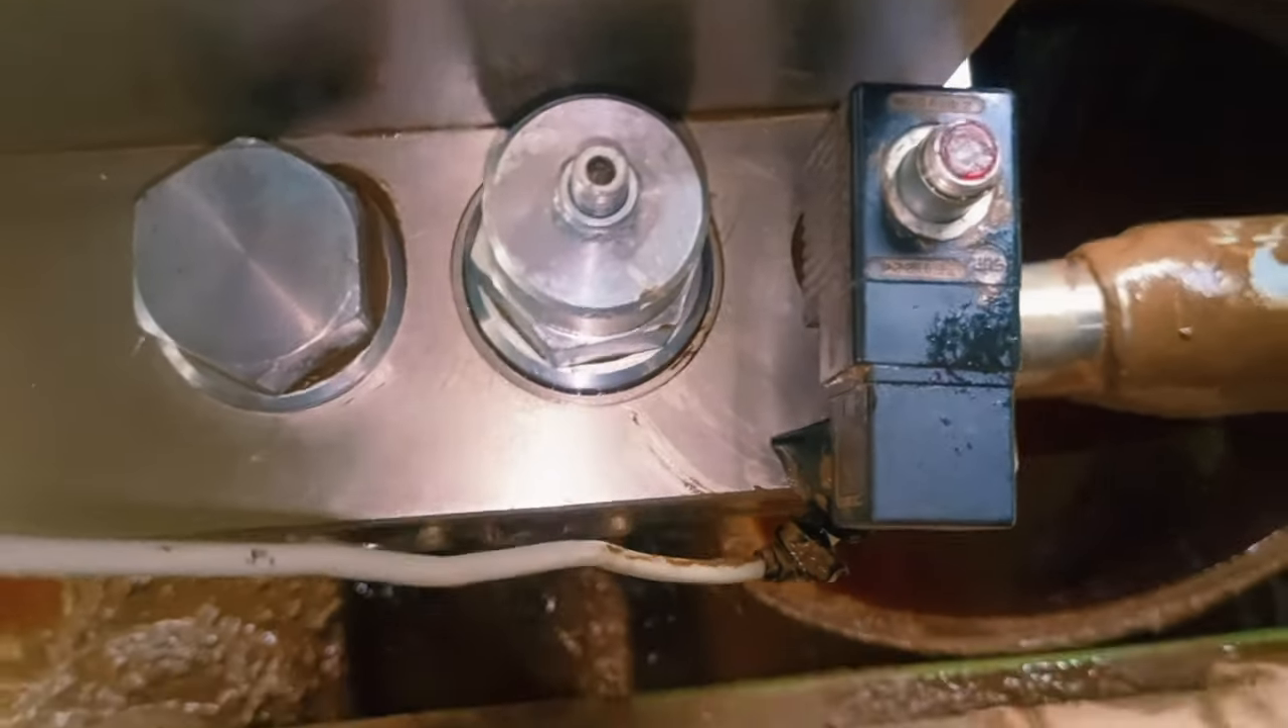کلیننگ کے بعد اب یہ کوئل لگائی جا رہی ہے کوئل لگ چکی ہے۔